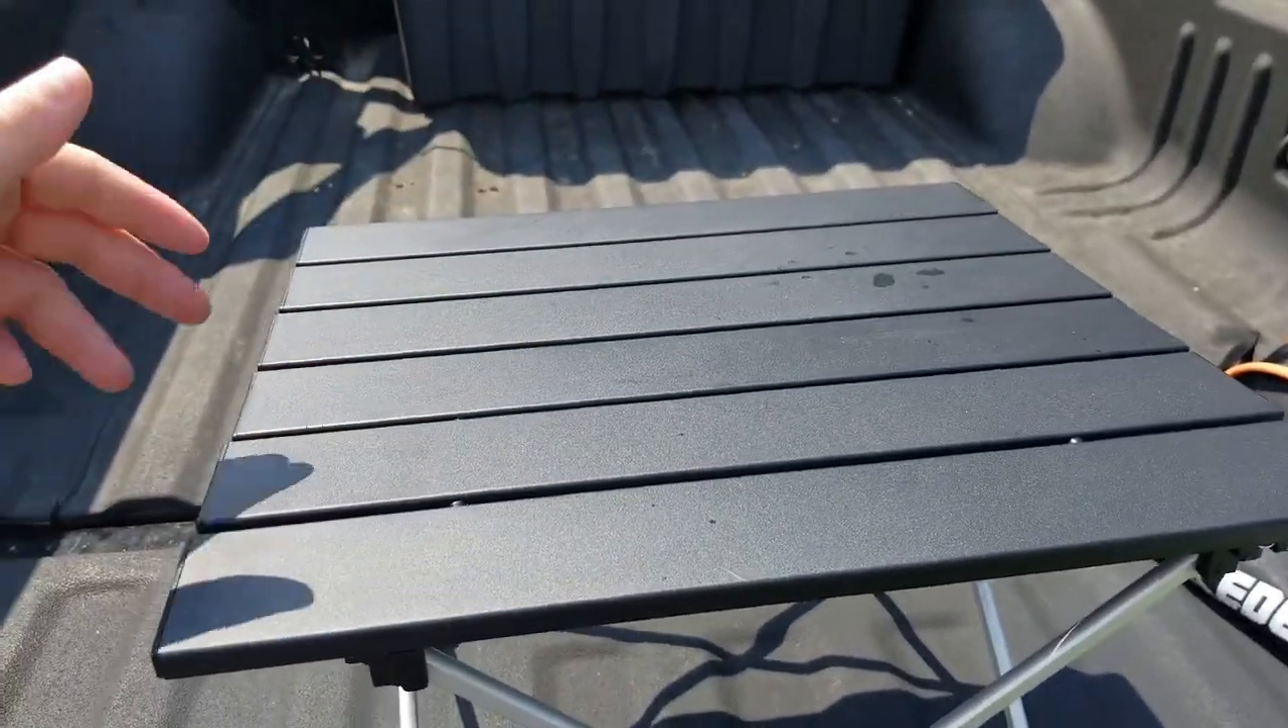There we have it the camping table is all set up.